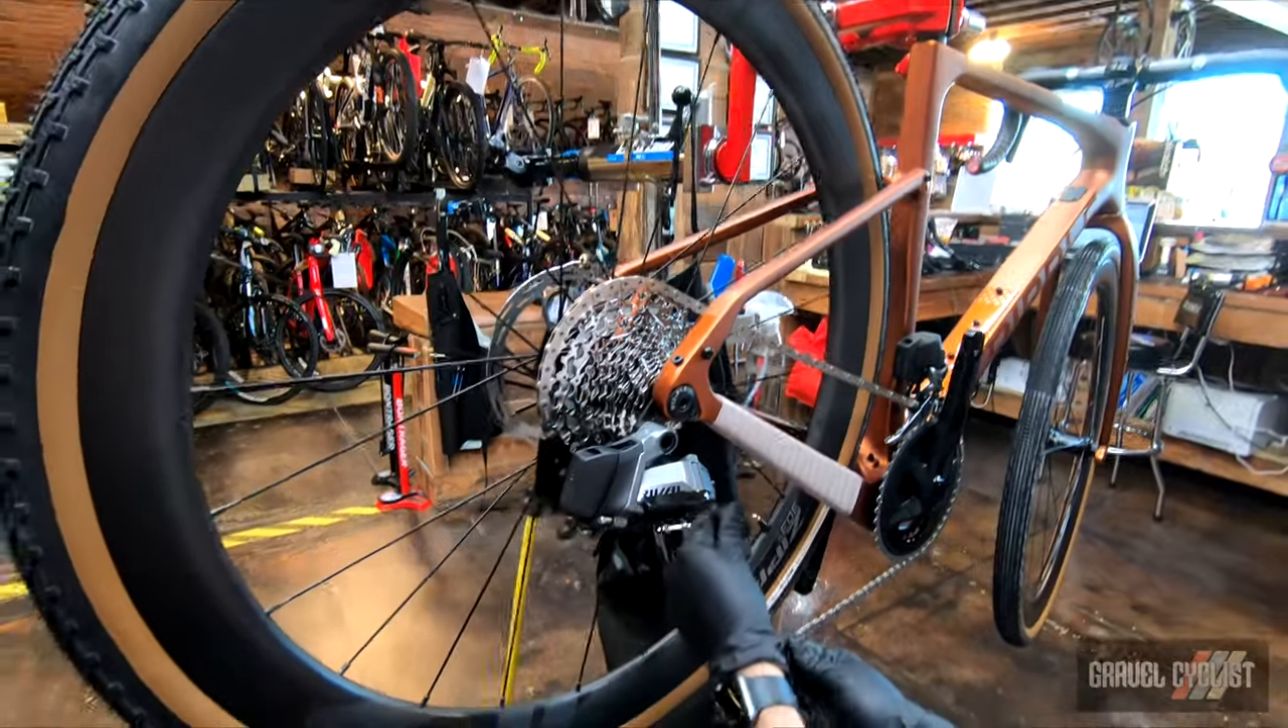We've got our wheels on.